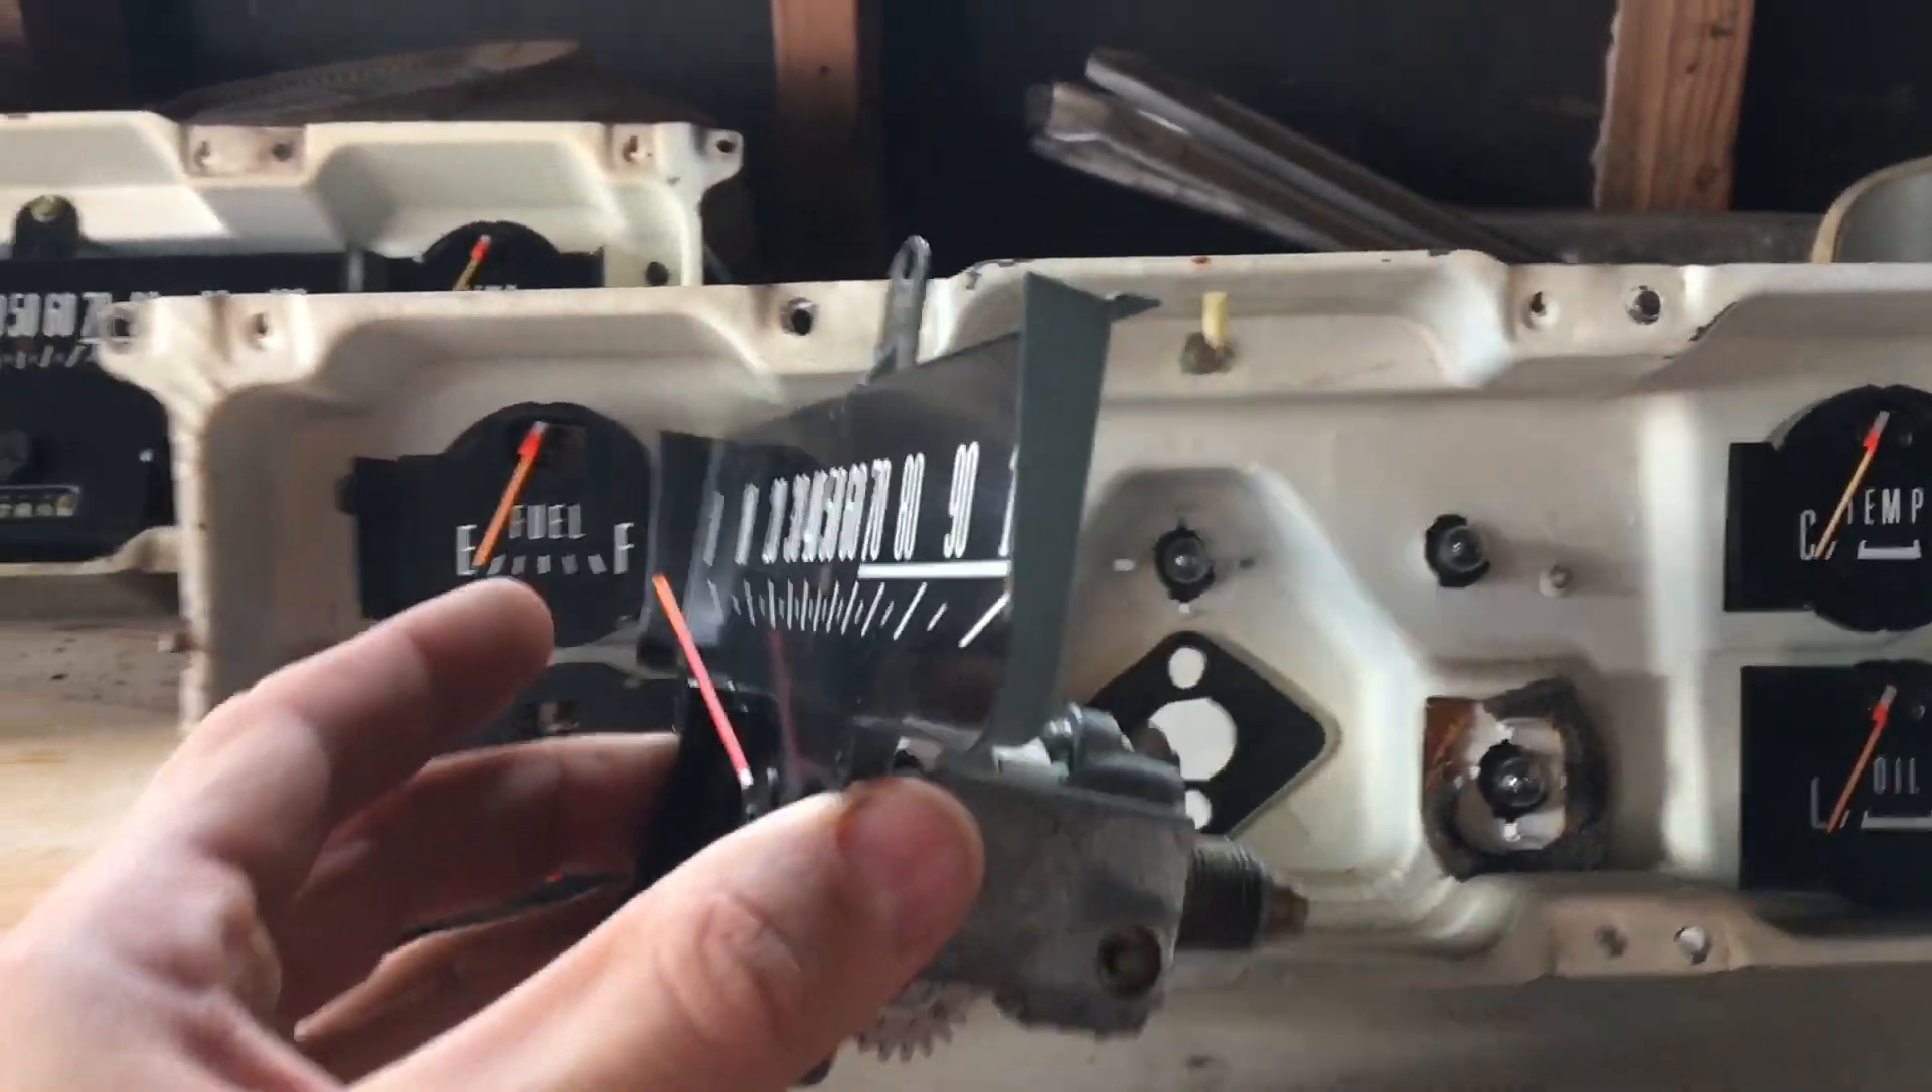So my speedometer here is already been pulled out or I took it out already.